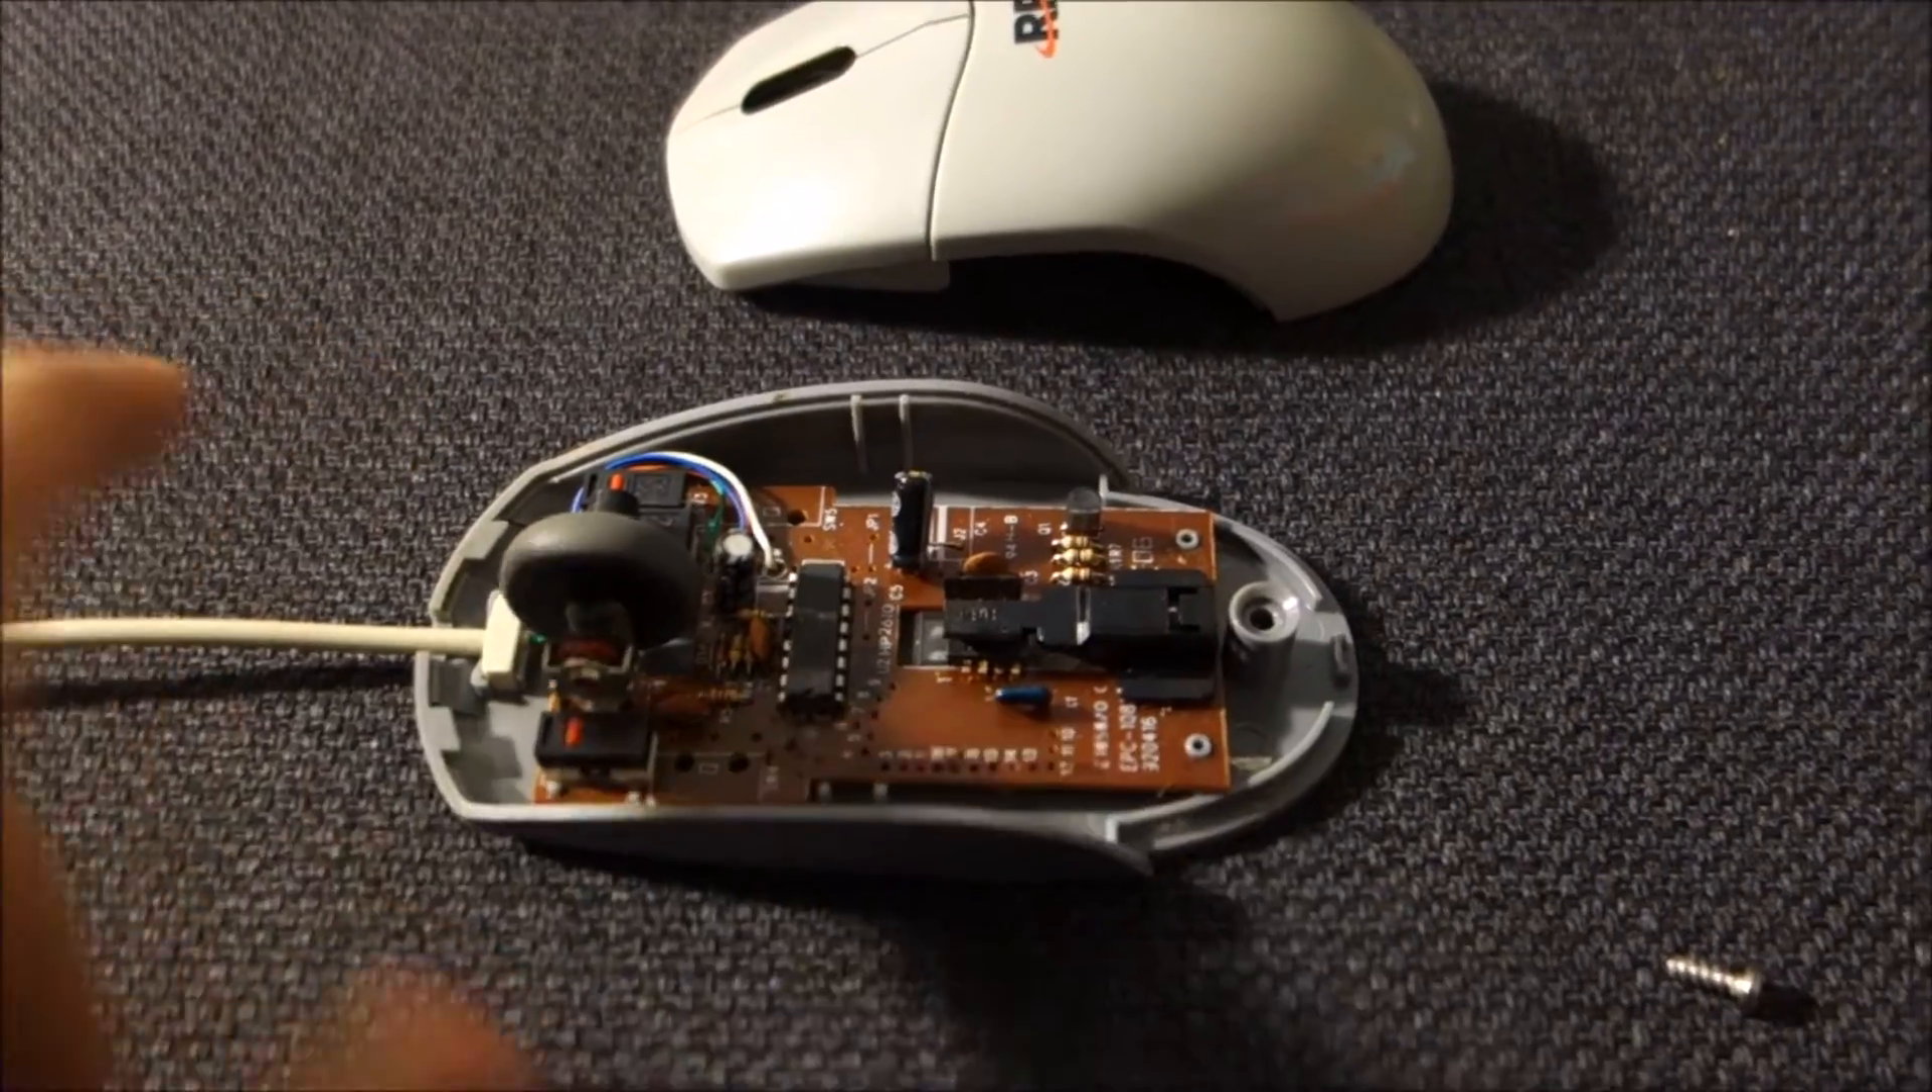Almost finished. I will just have to put the top part back on and a single screw at the bottom of the mouse.